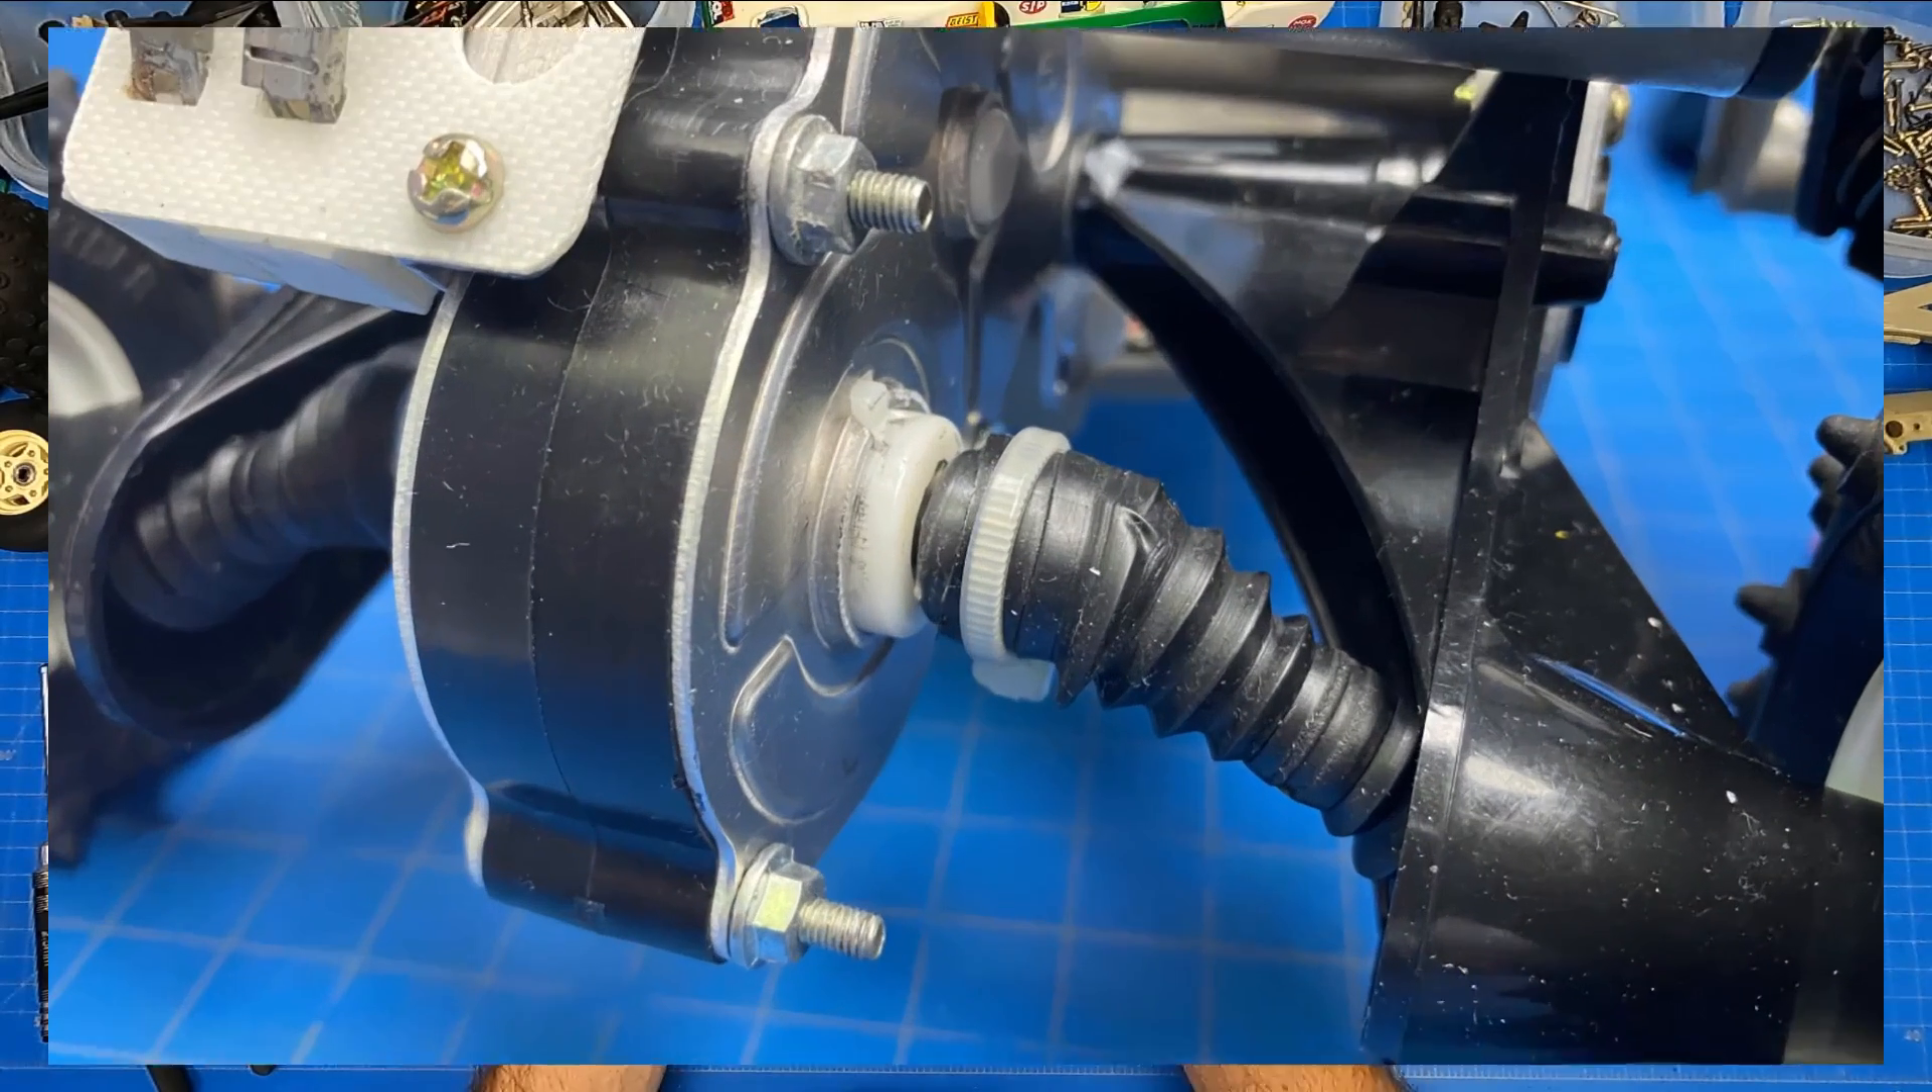One thing I really don't like about the ORV gearbox aesthetics is that the screws are way too long. Even after you attach the nut, the screw sticks out way too far.